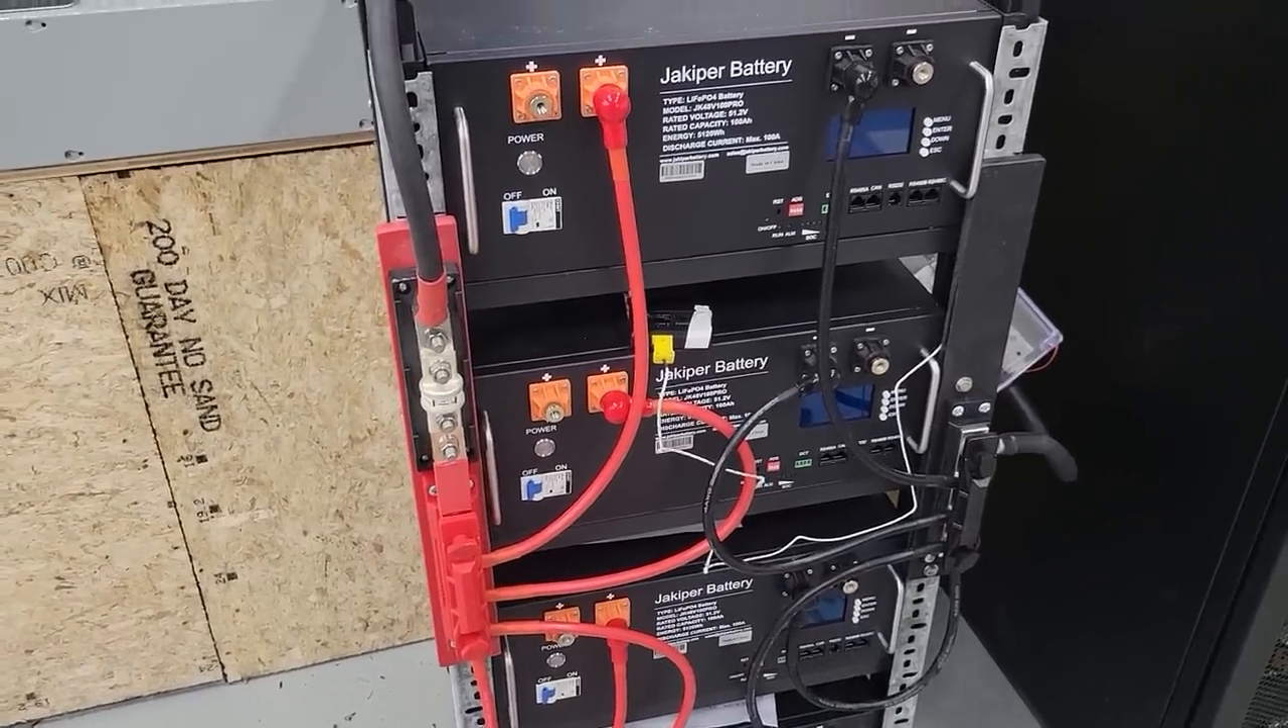All the batteries have a dedicated four gauge wire now going to the bus bar.